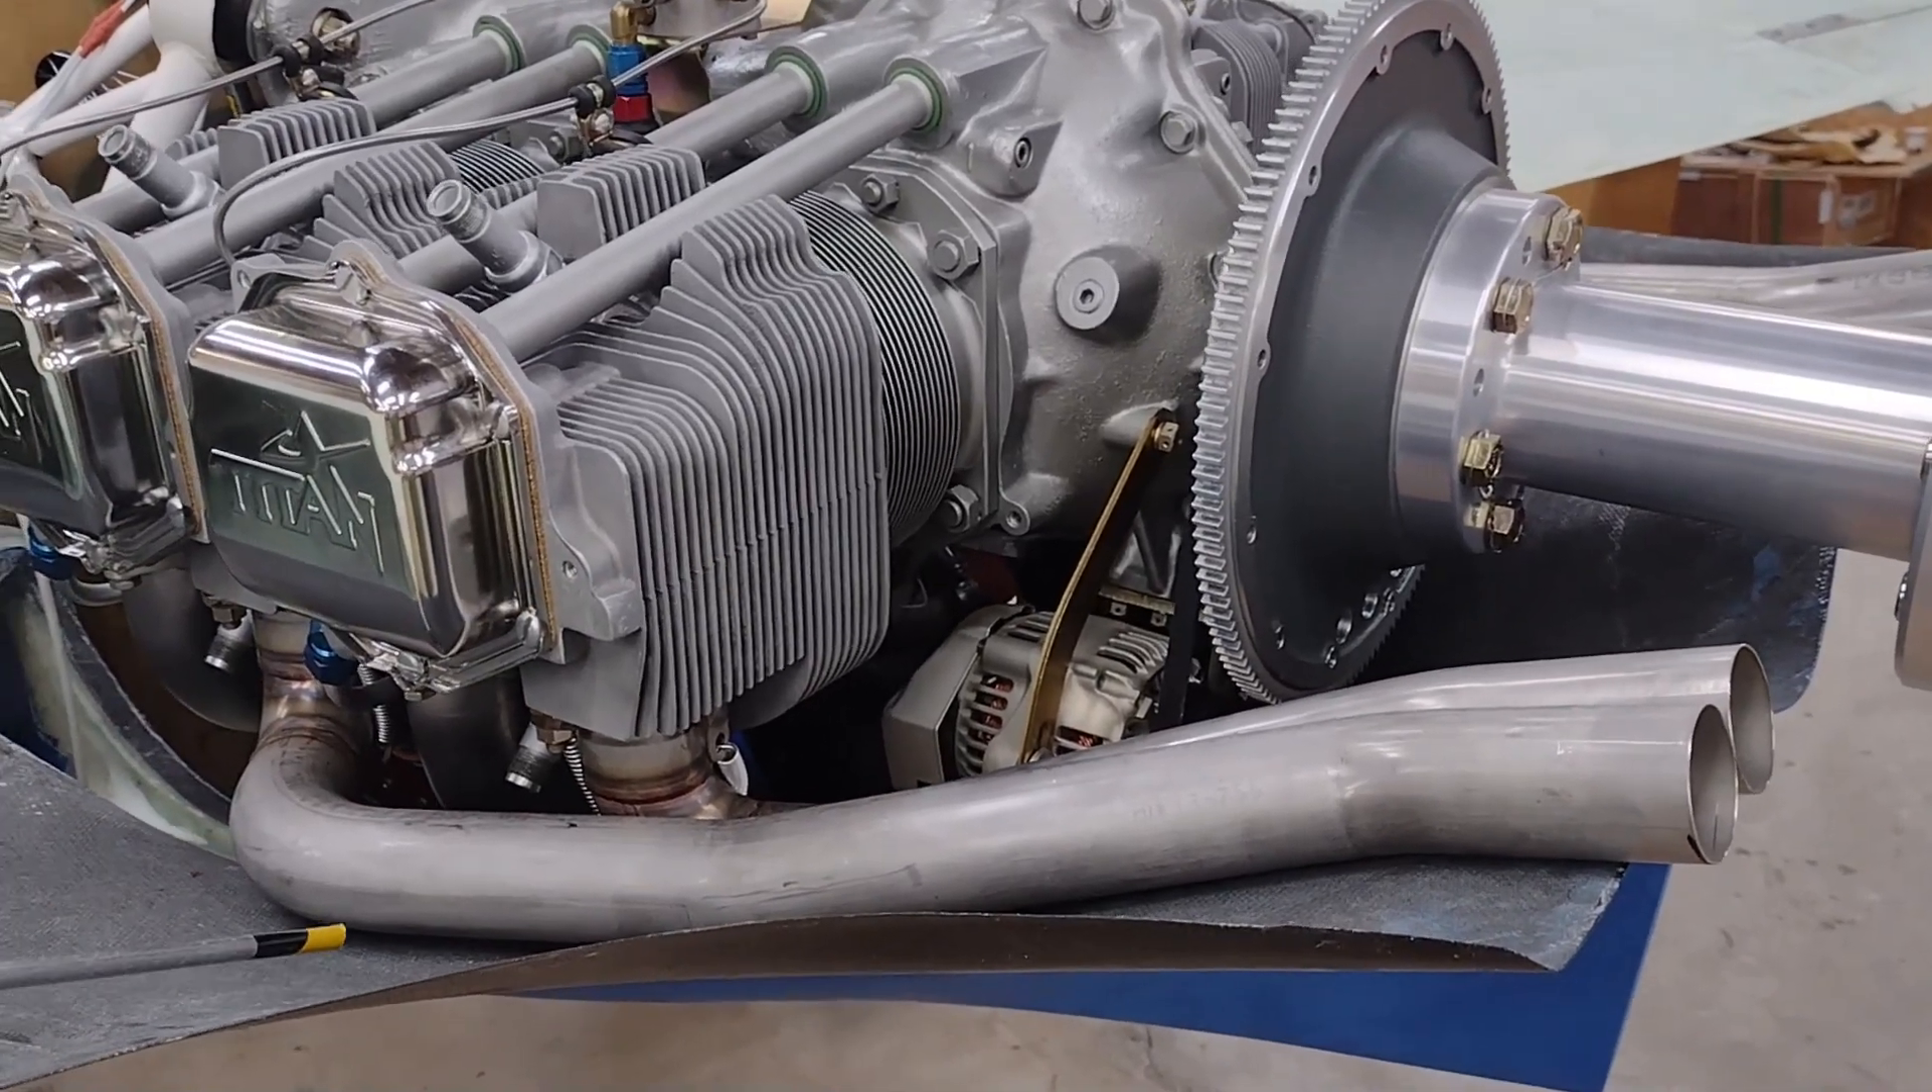One issue I am having that I'm talking to Clinton at Custom Aircraft Parts, who made up these exhausts, as you can see that they're uncomfortably low, sitting very close, especially on the left side.